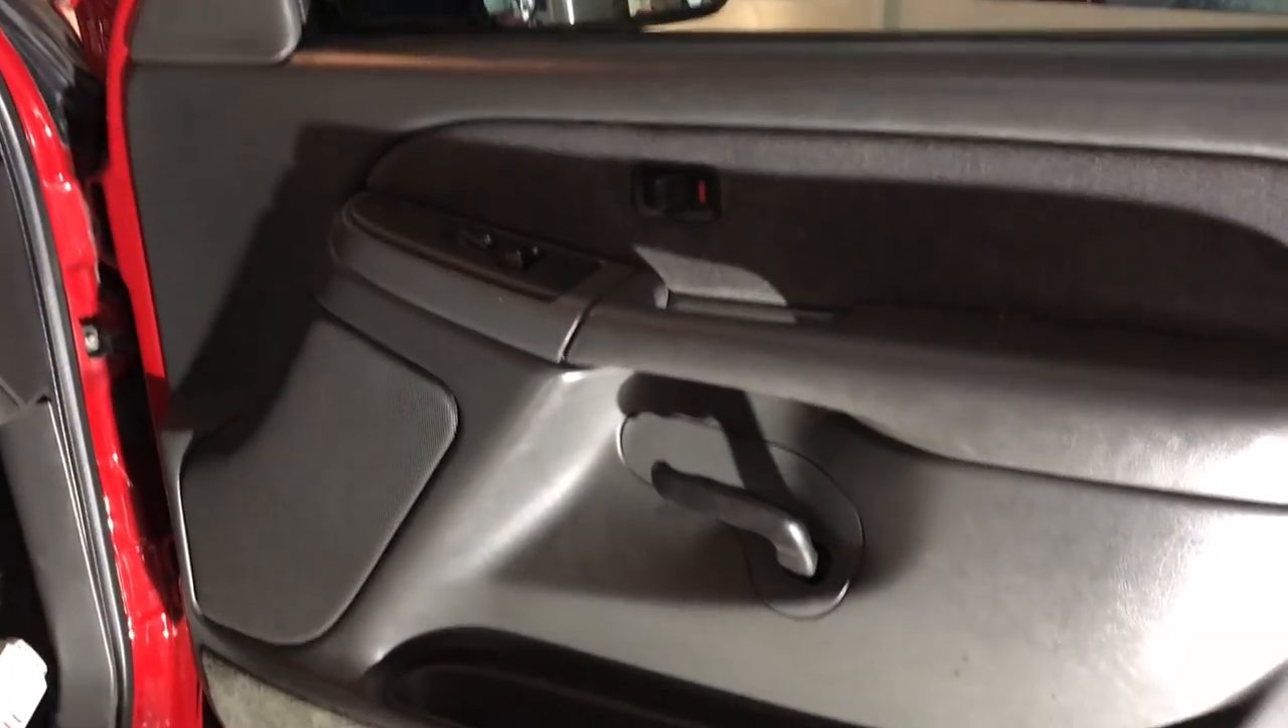Okay door panels all back on all back together just in a reverse order.